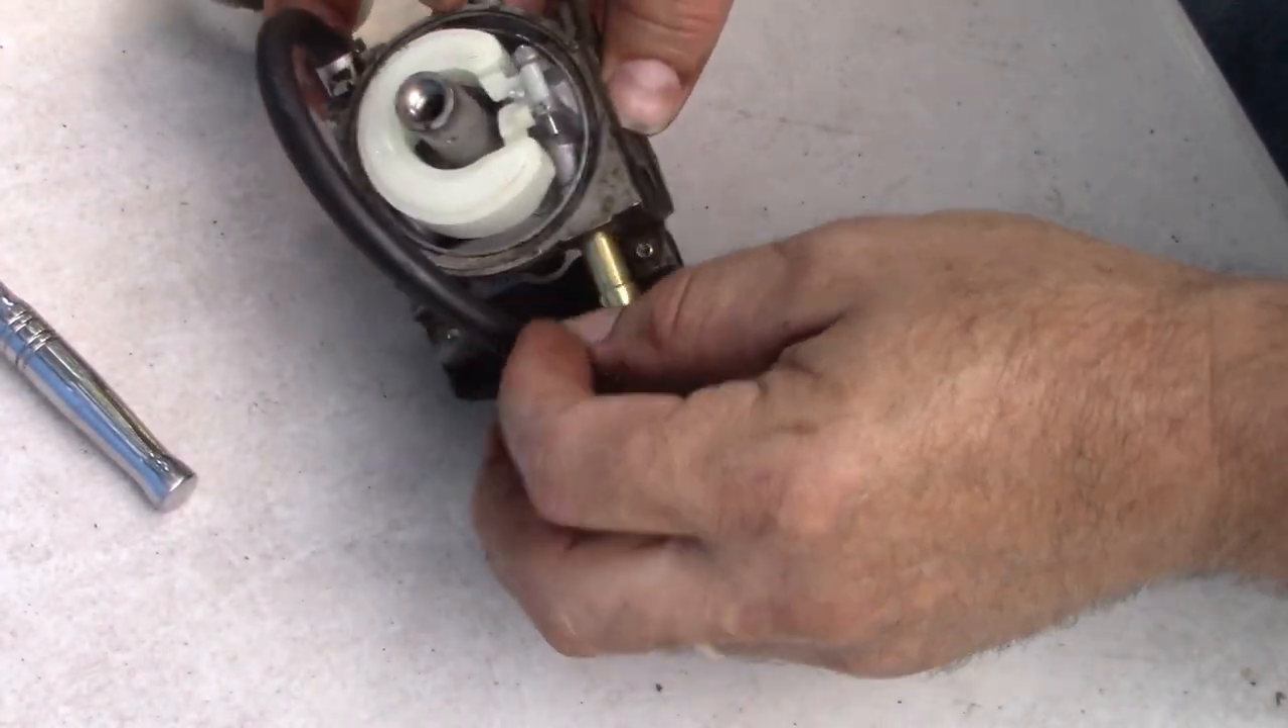So here's our carburetor of course the bowl's already off.